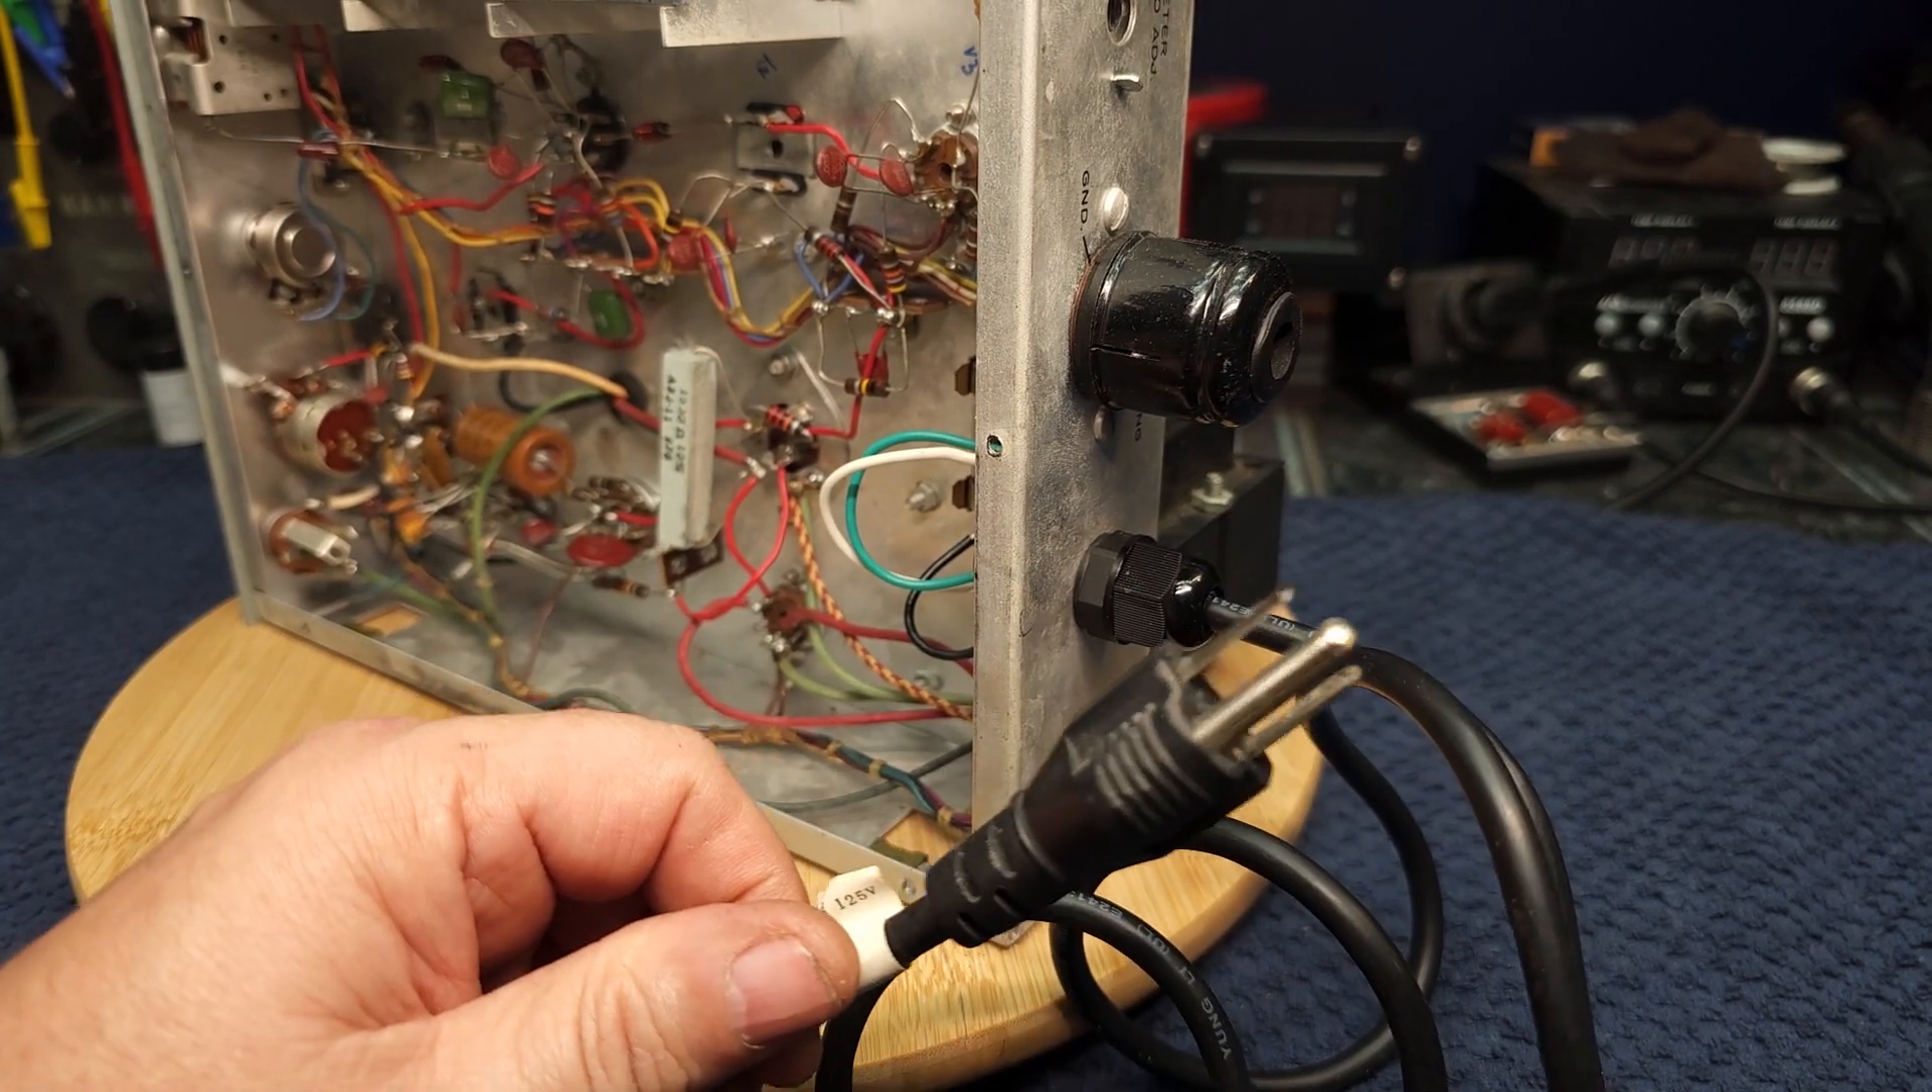We've removed the old power cord, made a larger hole, put a new strain relief in, three-prong plug, which is an old recovered computer plug.